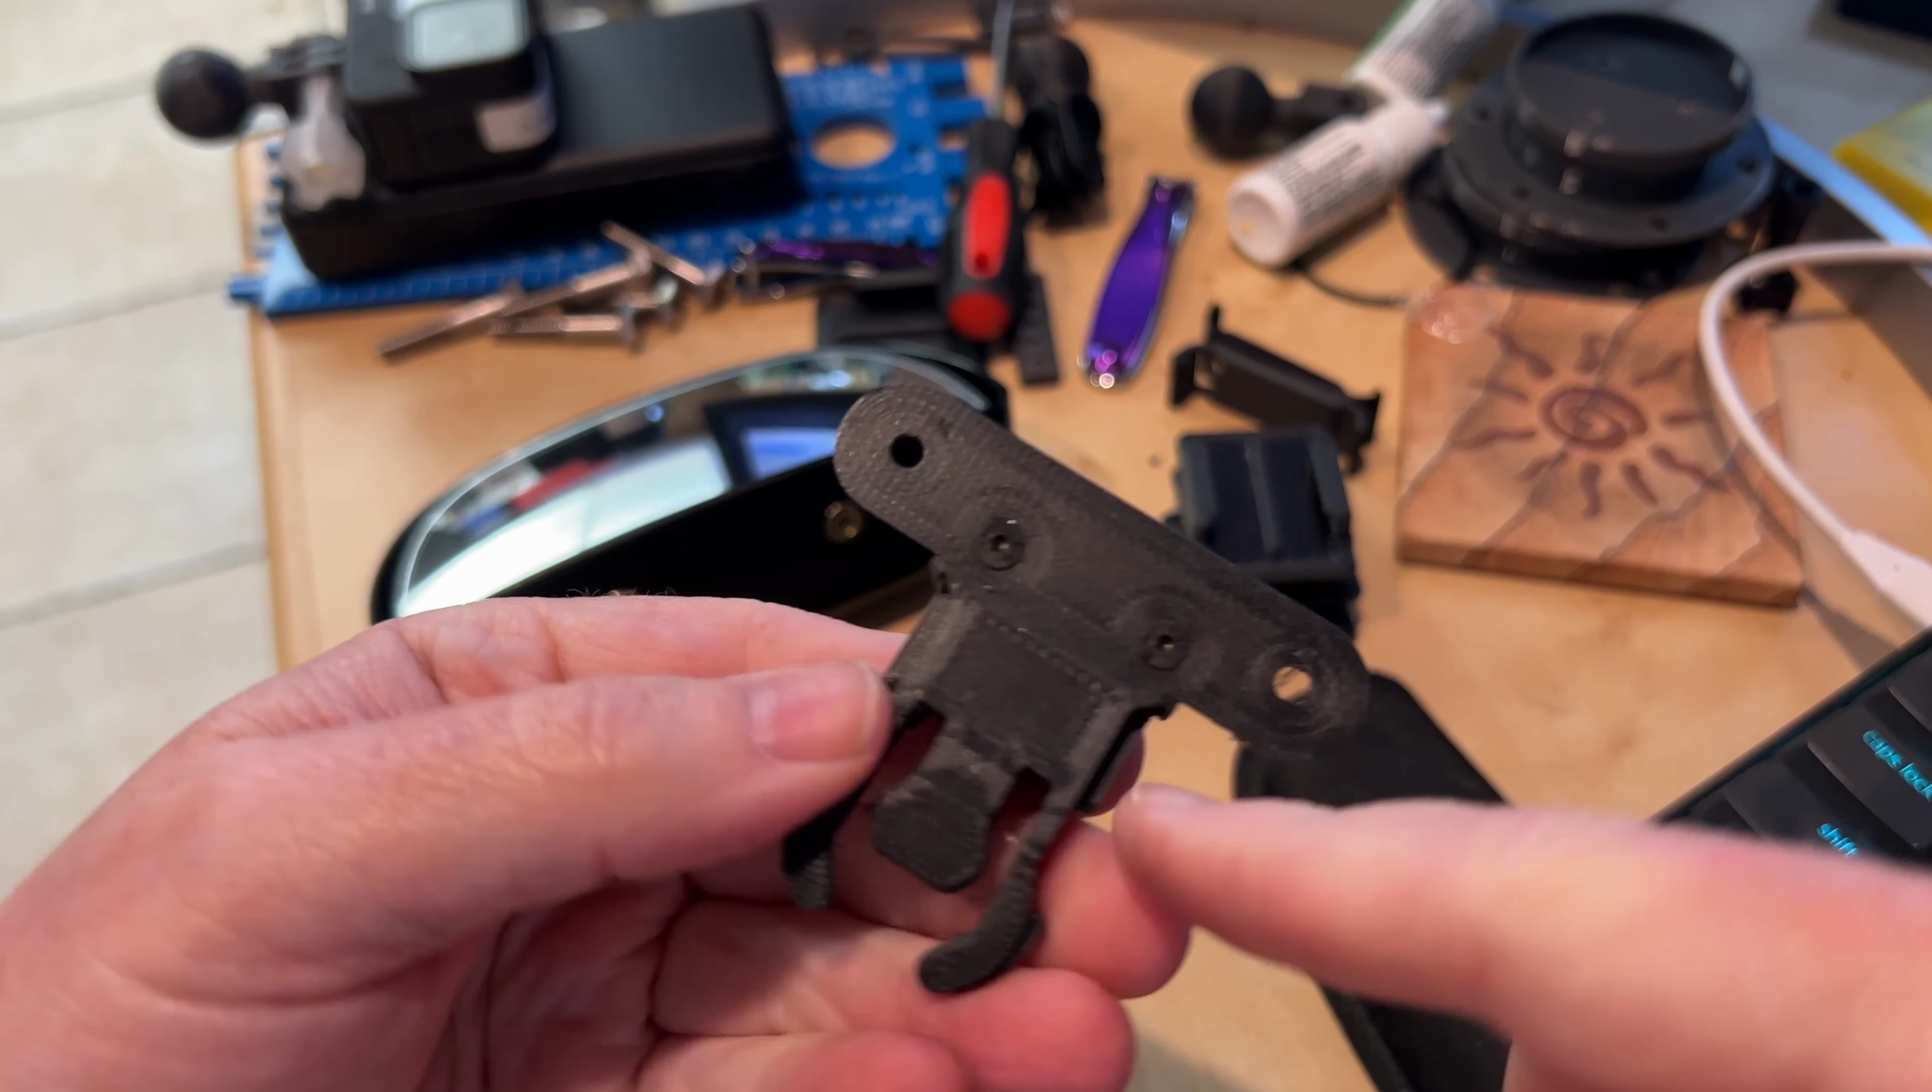So the mount is printed up, assembled. A couple of screws hold both parts together.